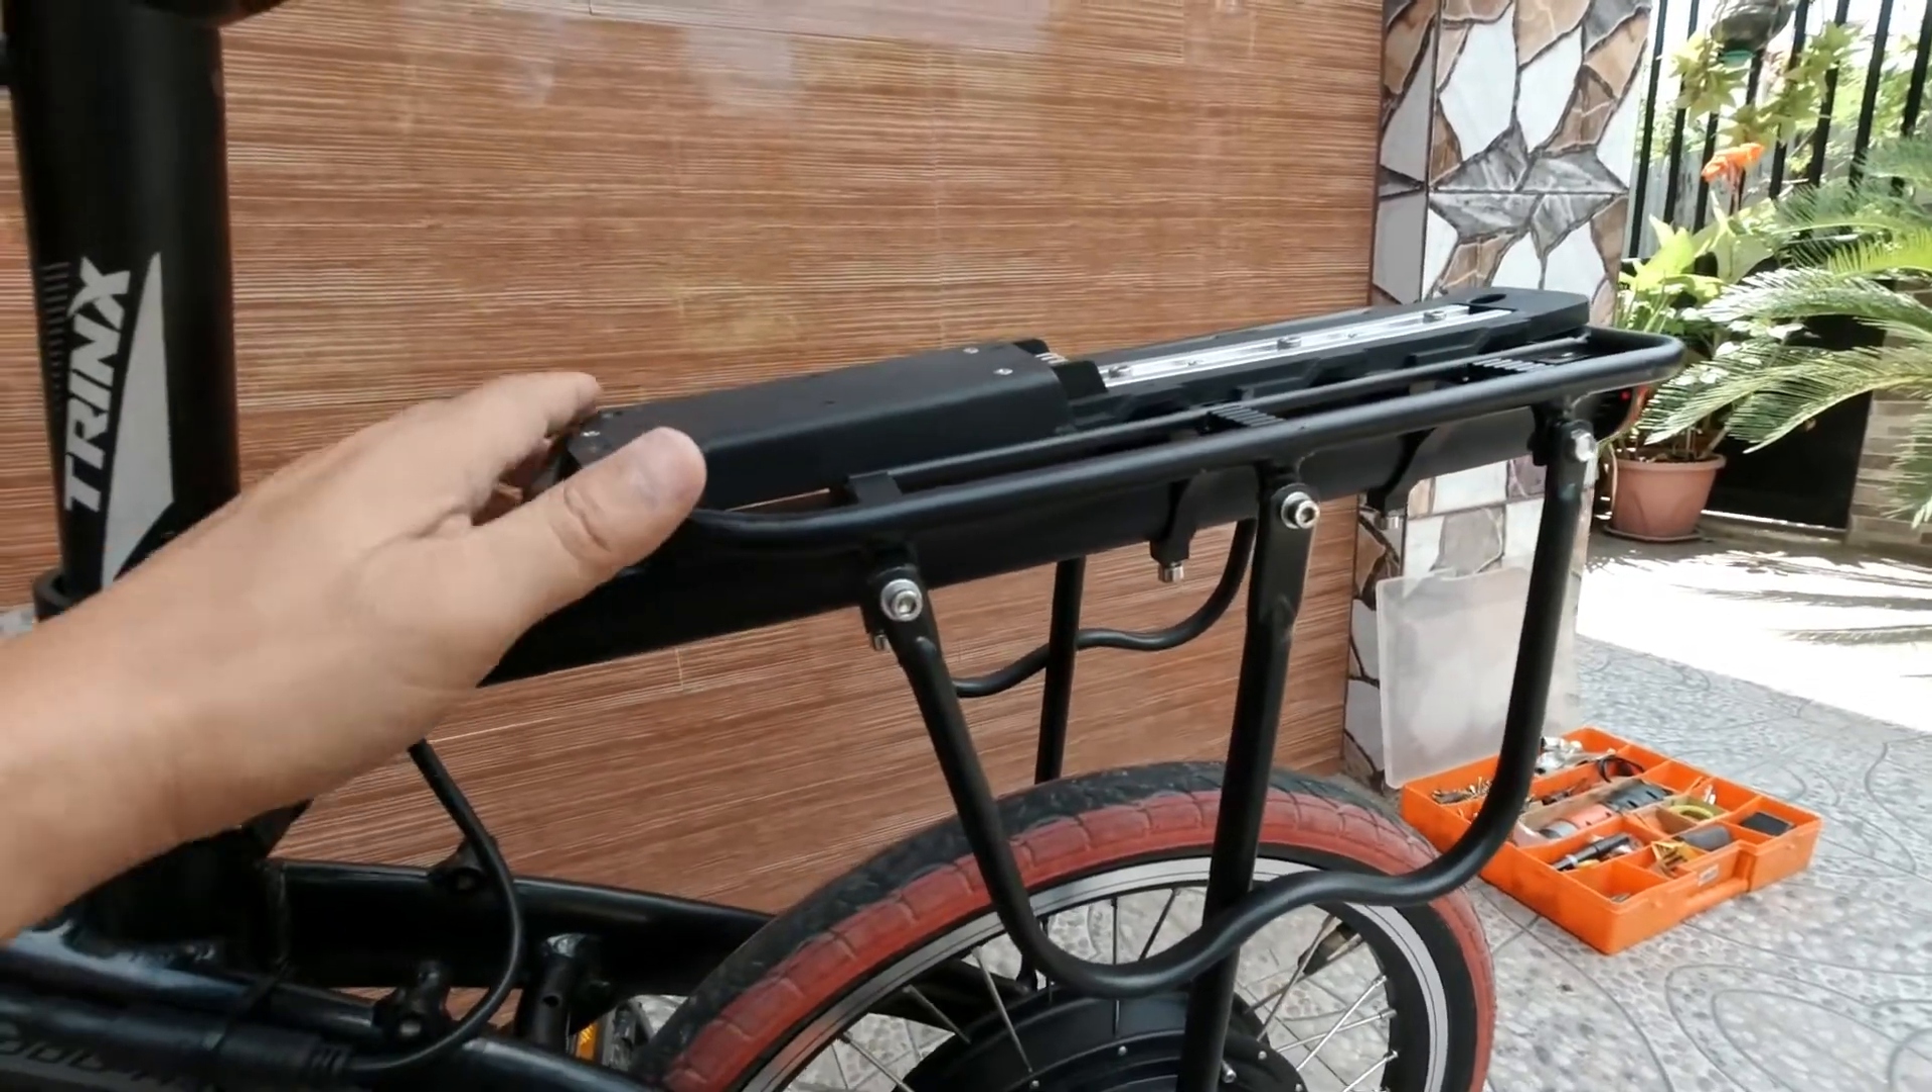We have already connected the battery mount here at the bike carrier.